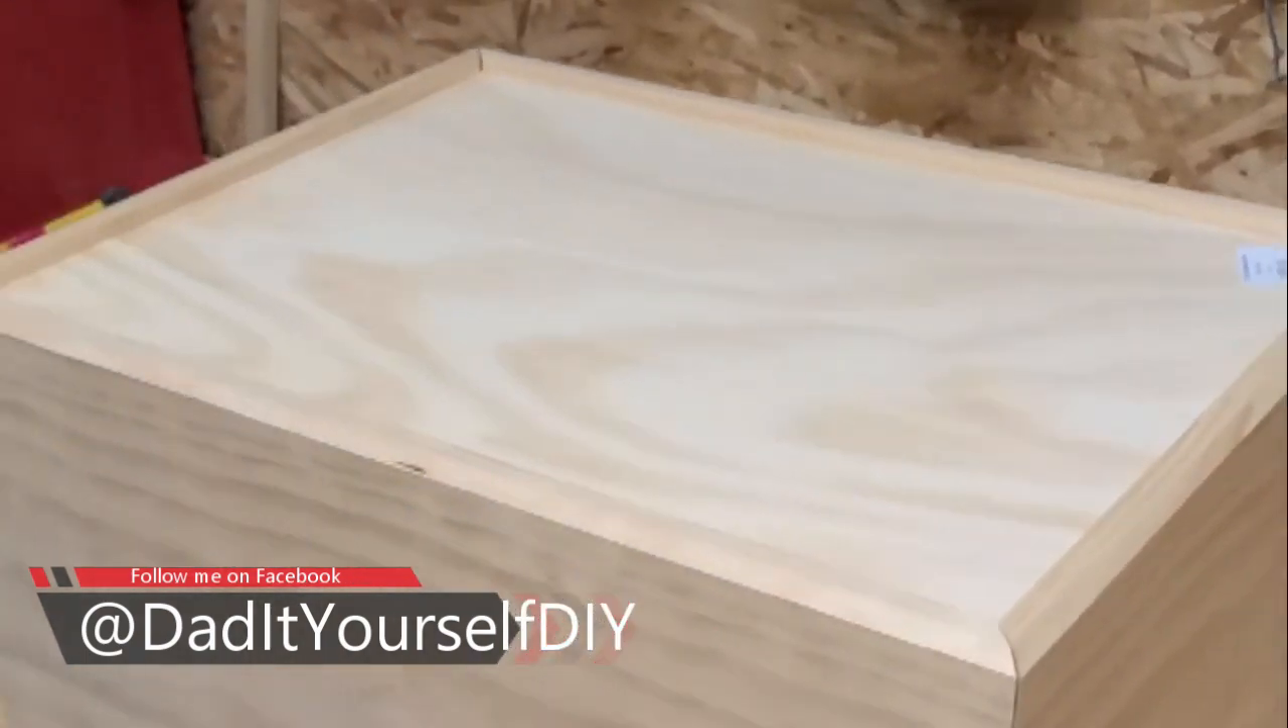Panels all cut to size. Got it all dry fit and mocked up. Looks pretty good actually.